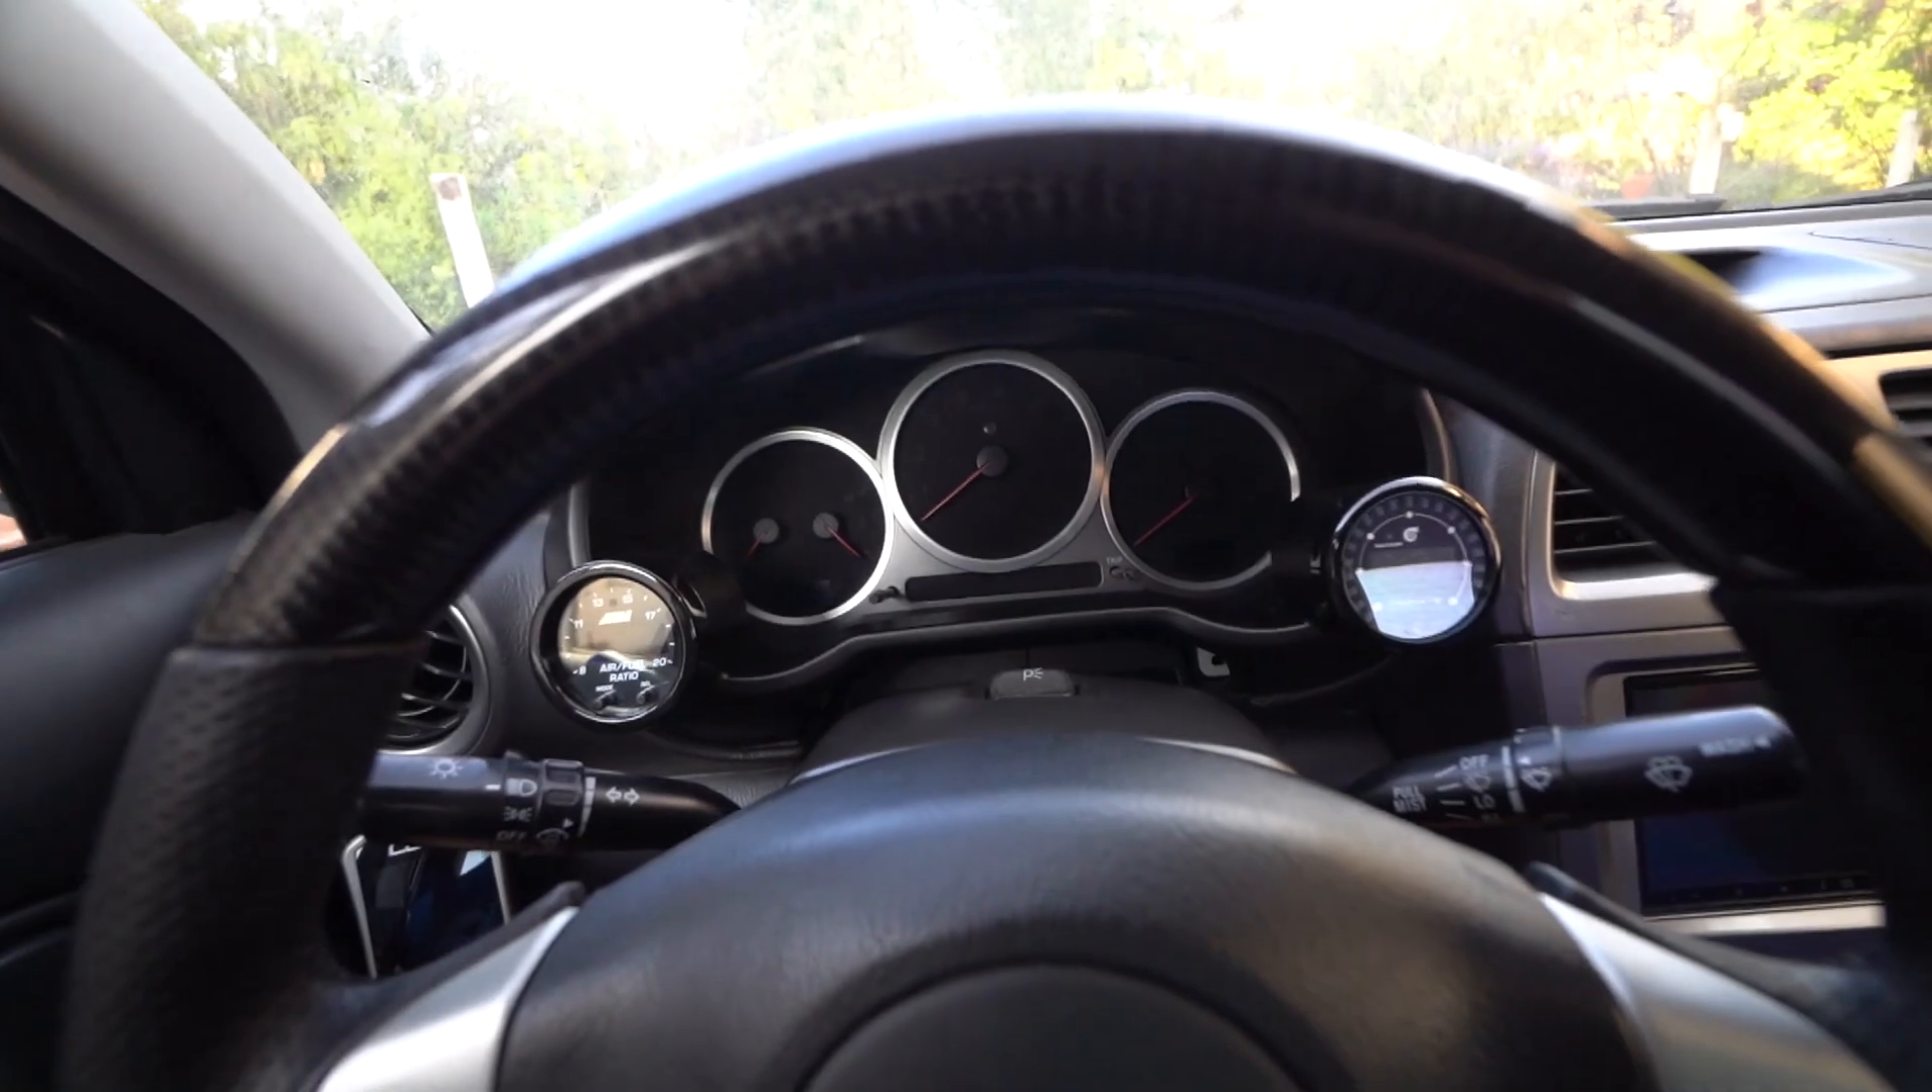This is the final result of the new gauges.